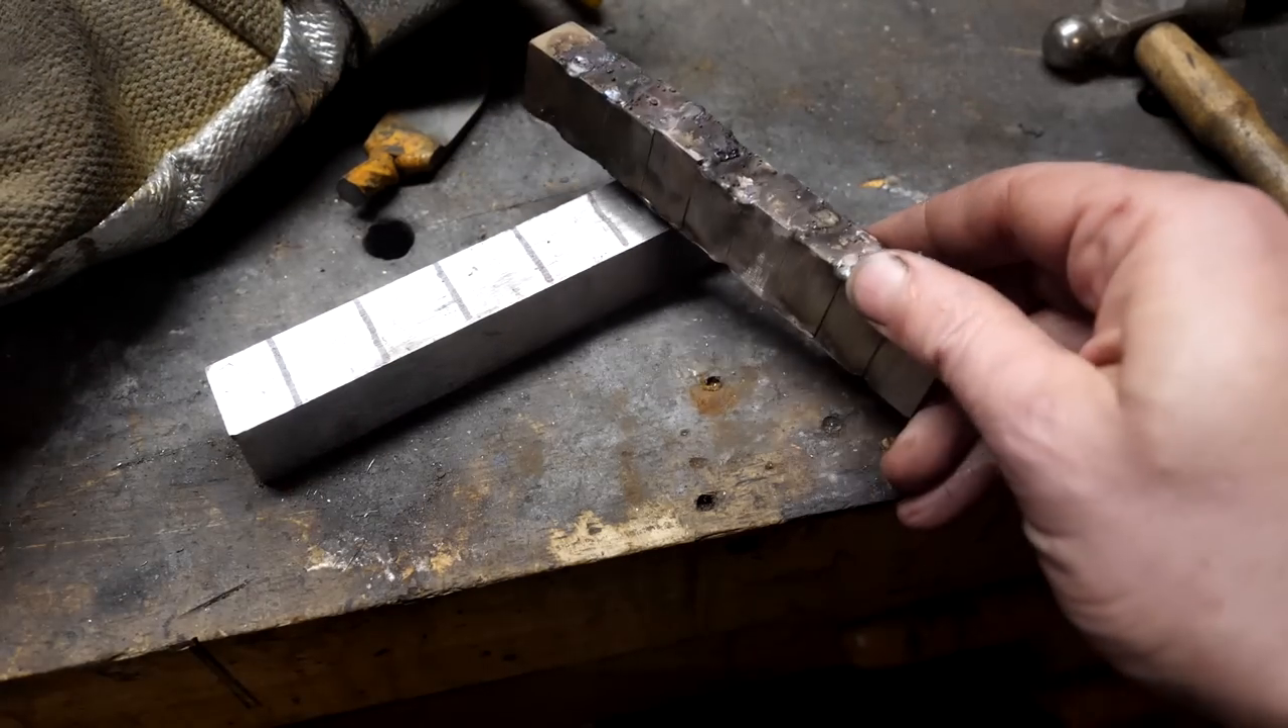Our pieces have been tack welded together.